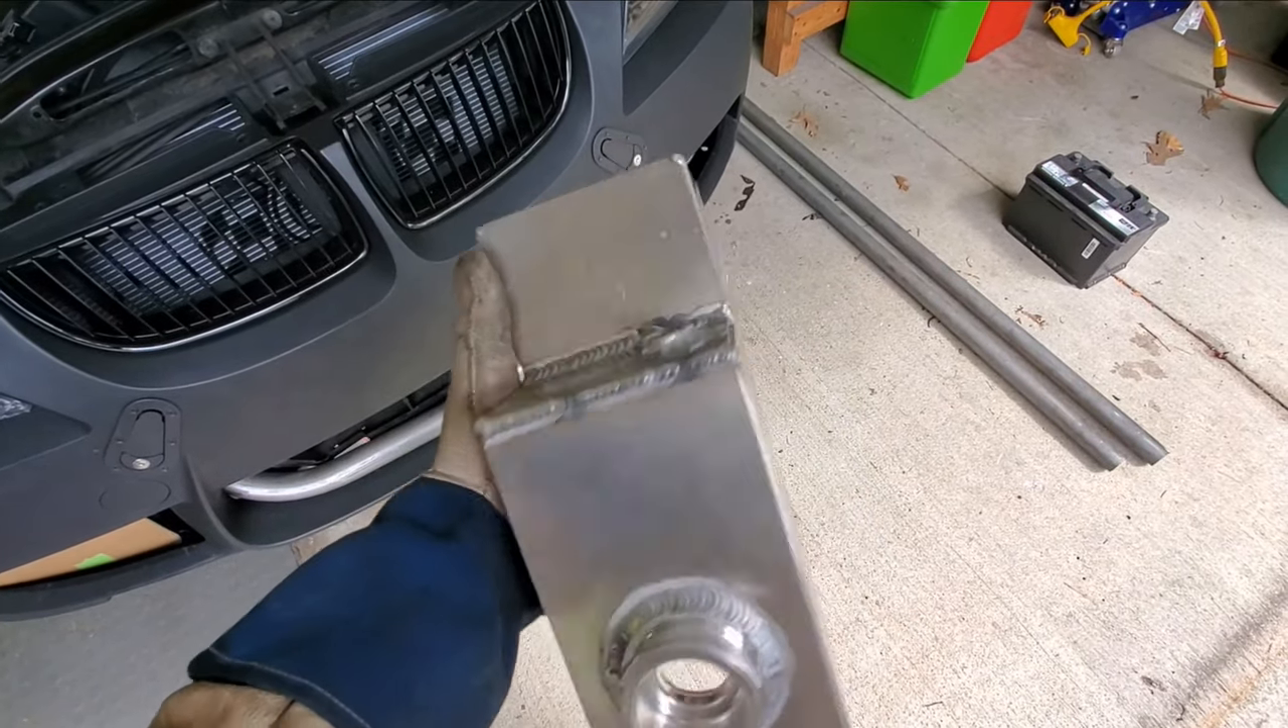Okay, I just finished welding a few edges.